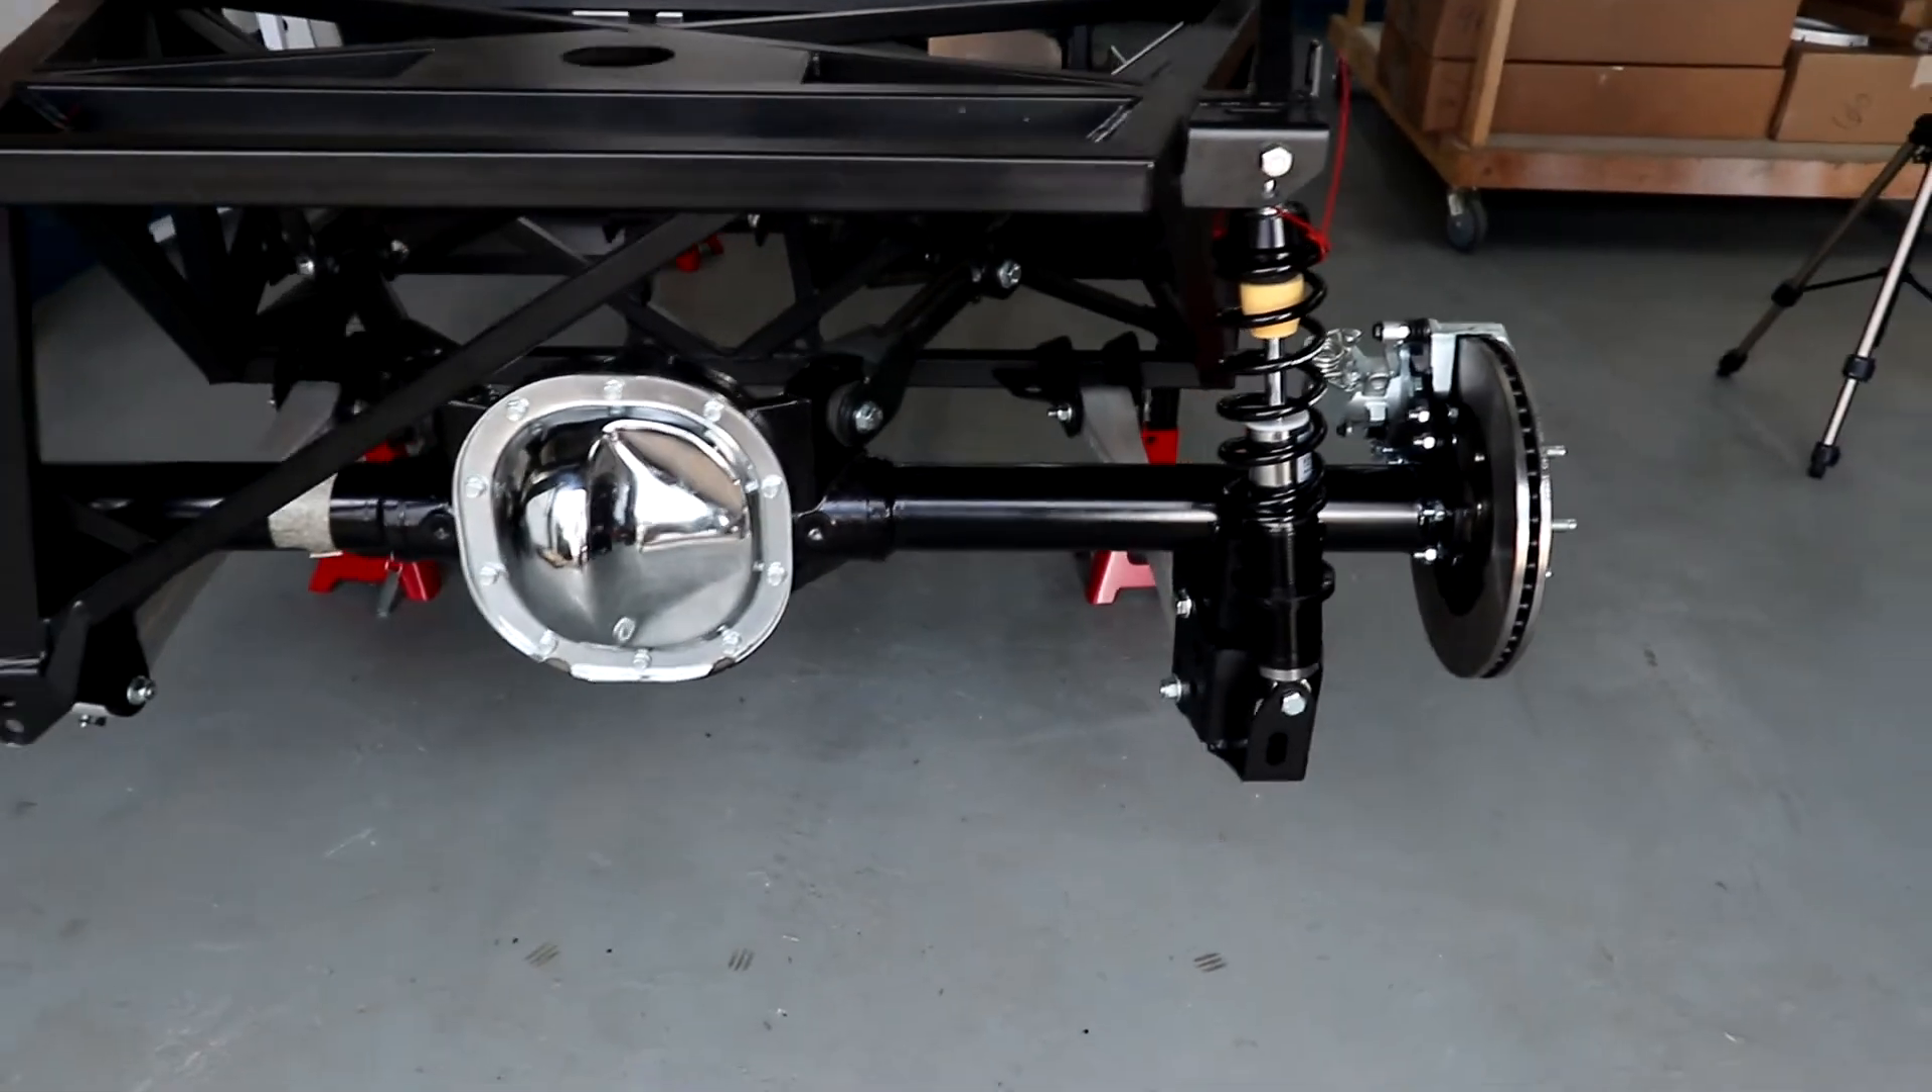Well, the axle and the rear suspension are all installed, took a little bit of hammer in, but we got it all done. Everything's installed, everything's working.